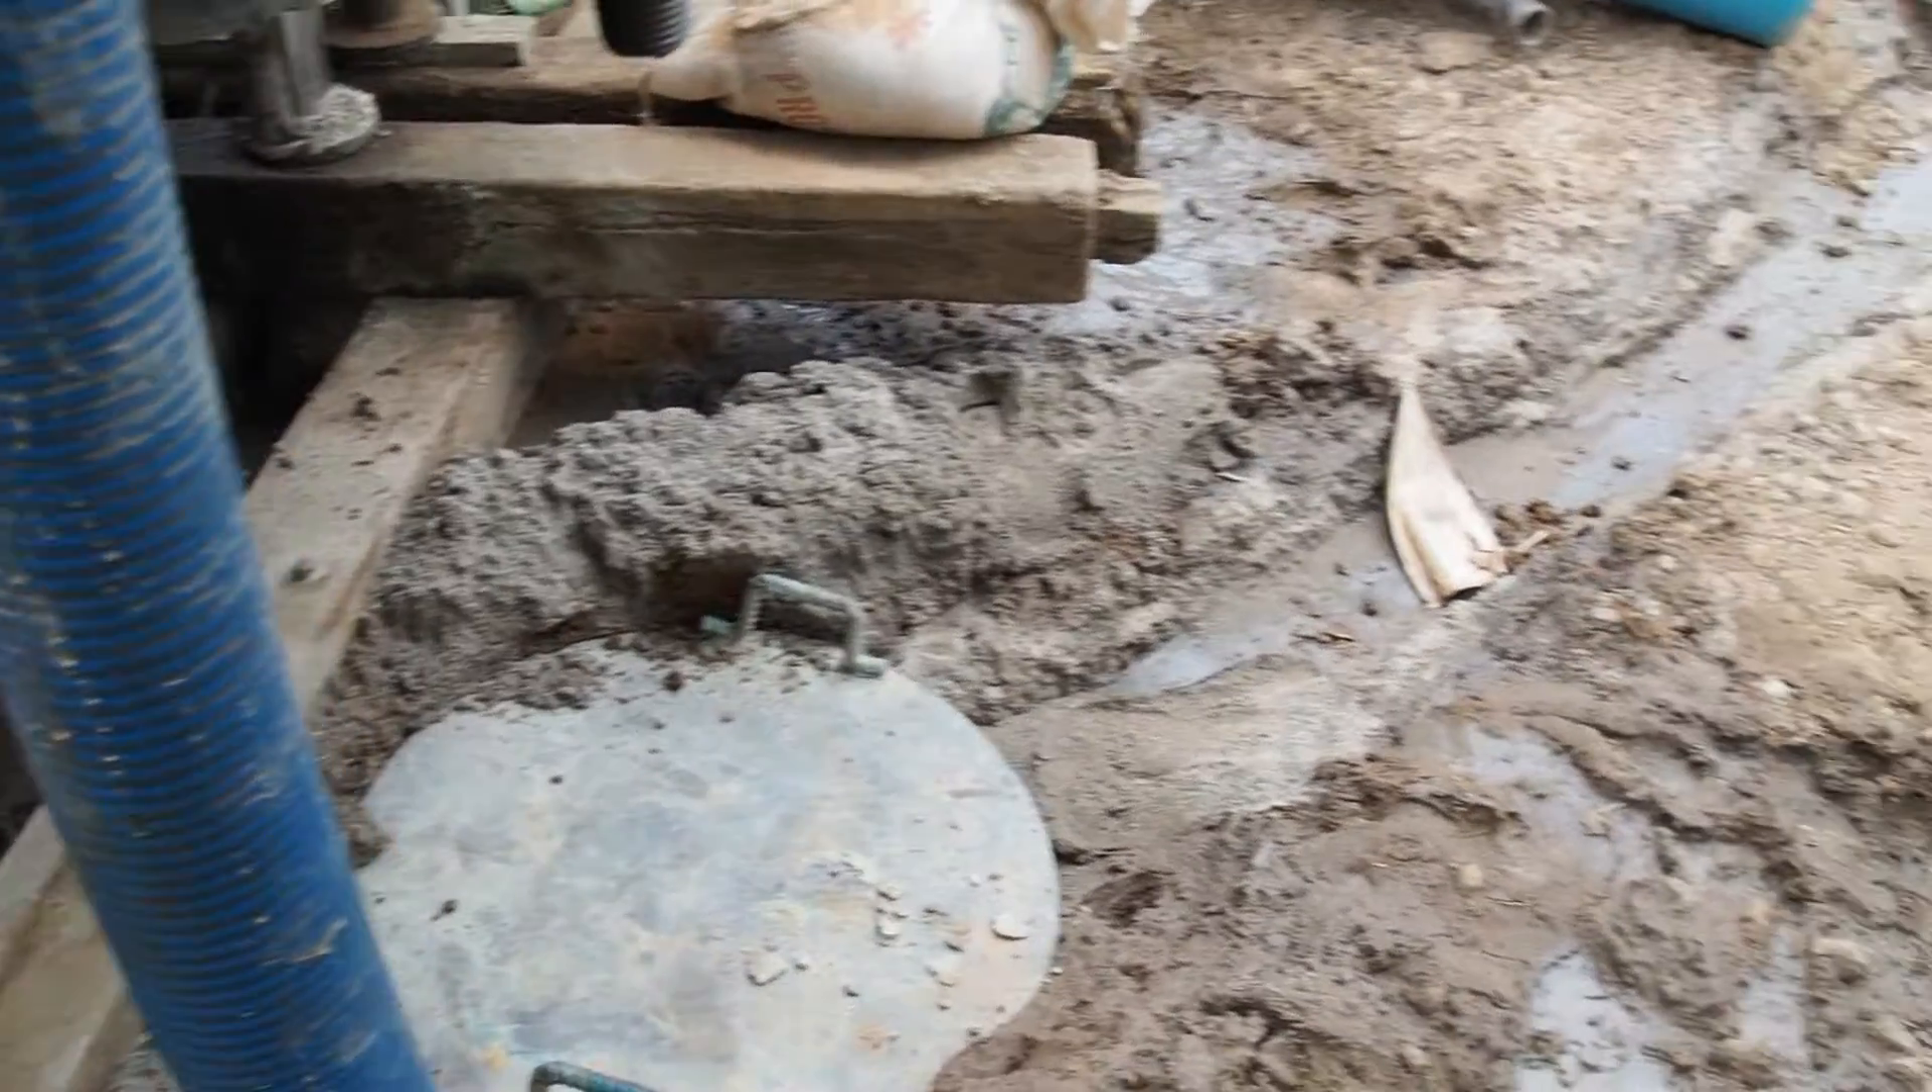There we go, we've got a lid on the cap itself and we're just waiting for the big drill bit now.